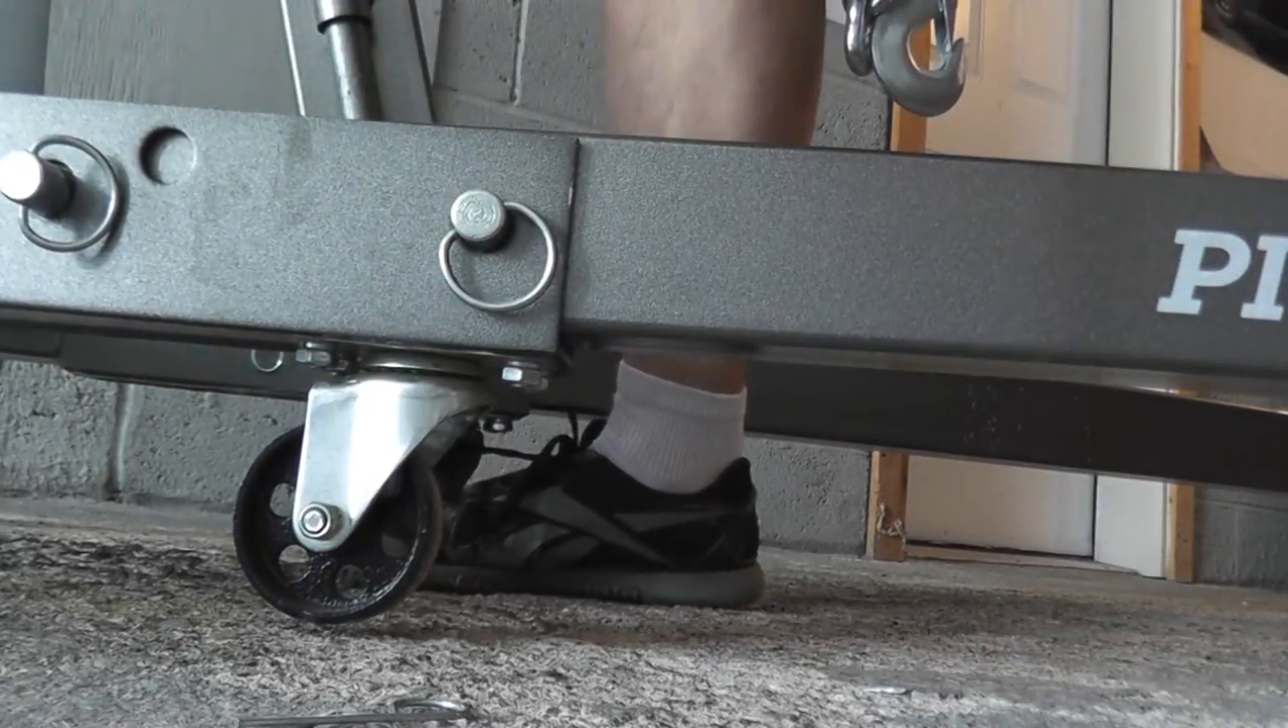So now the pin is in.